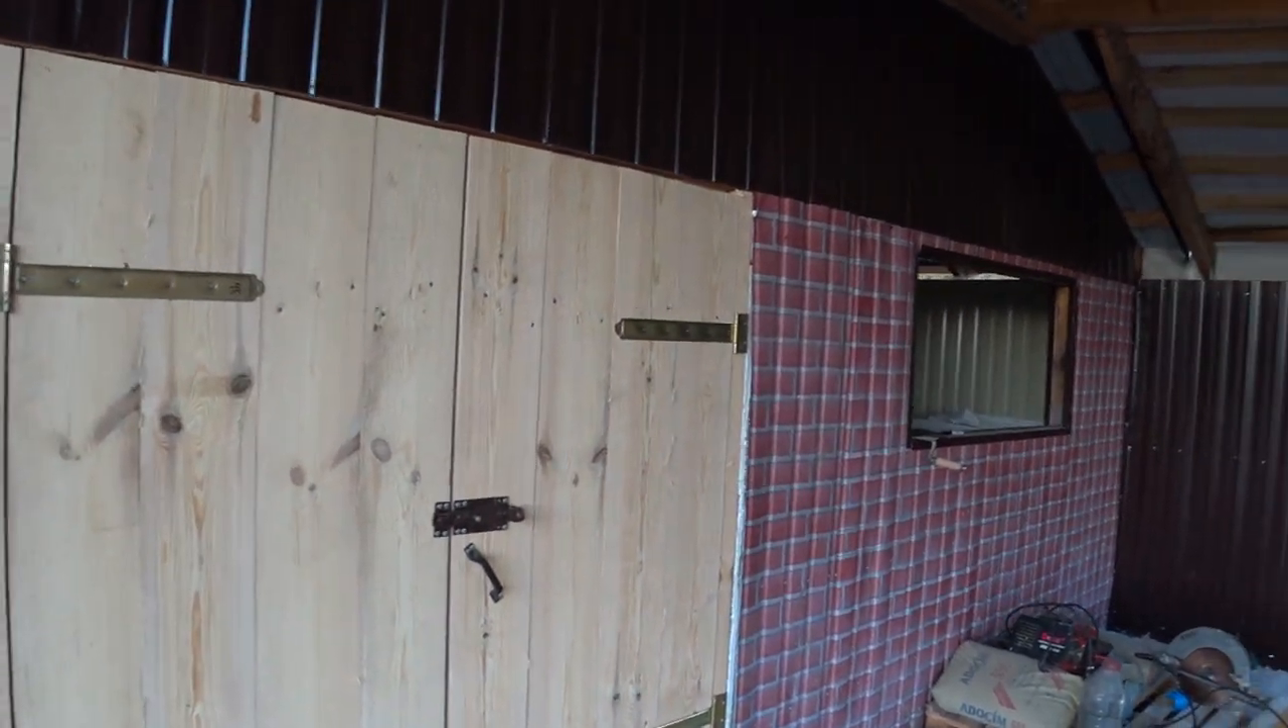Все замки щеколды поставил и ручки даже поставил.